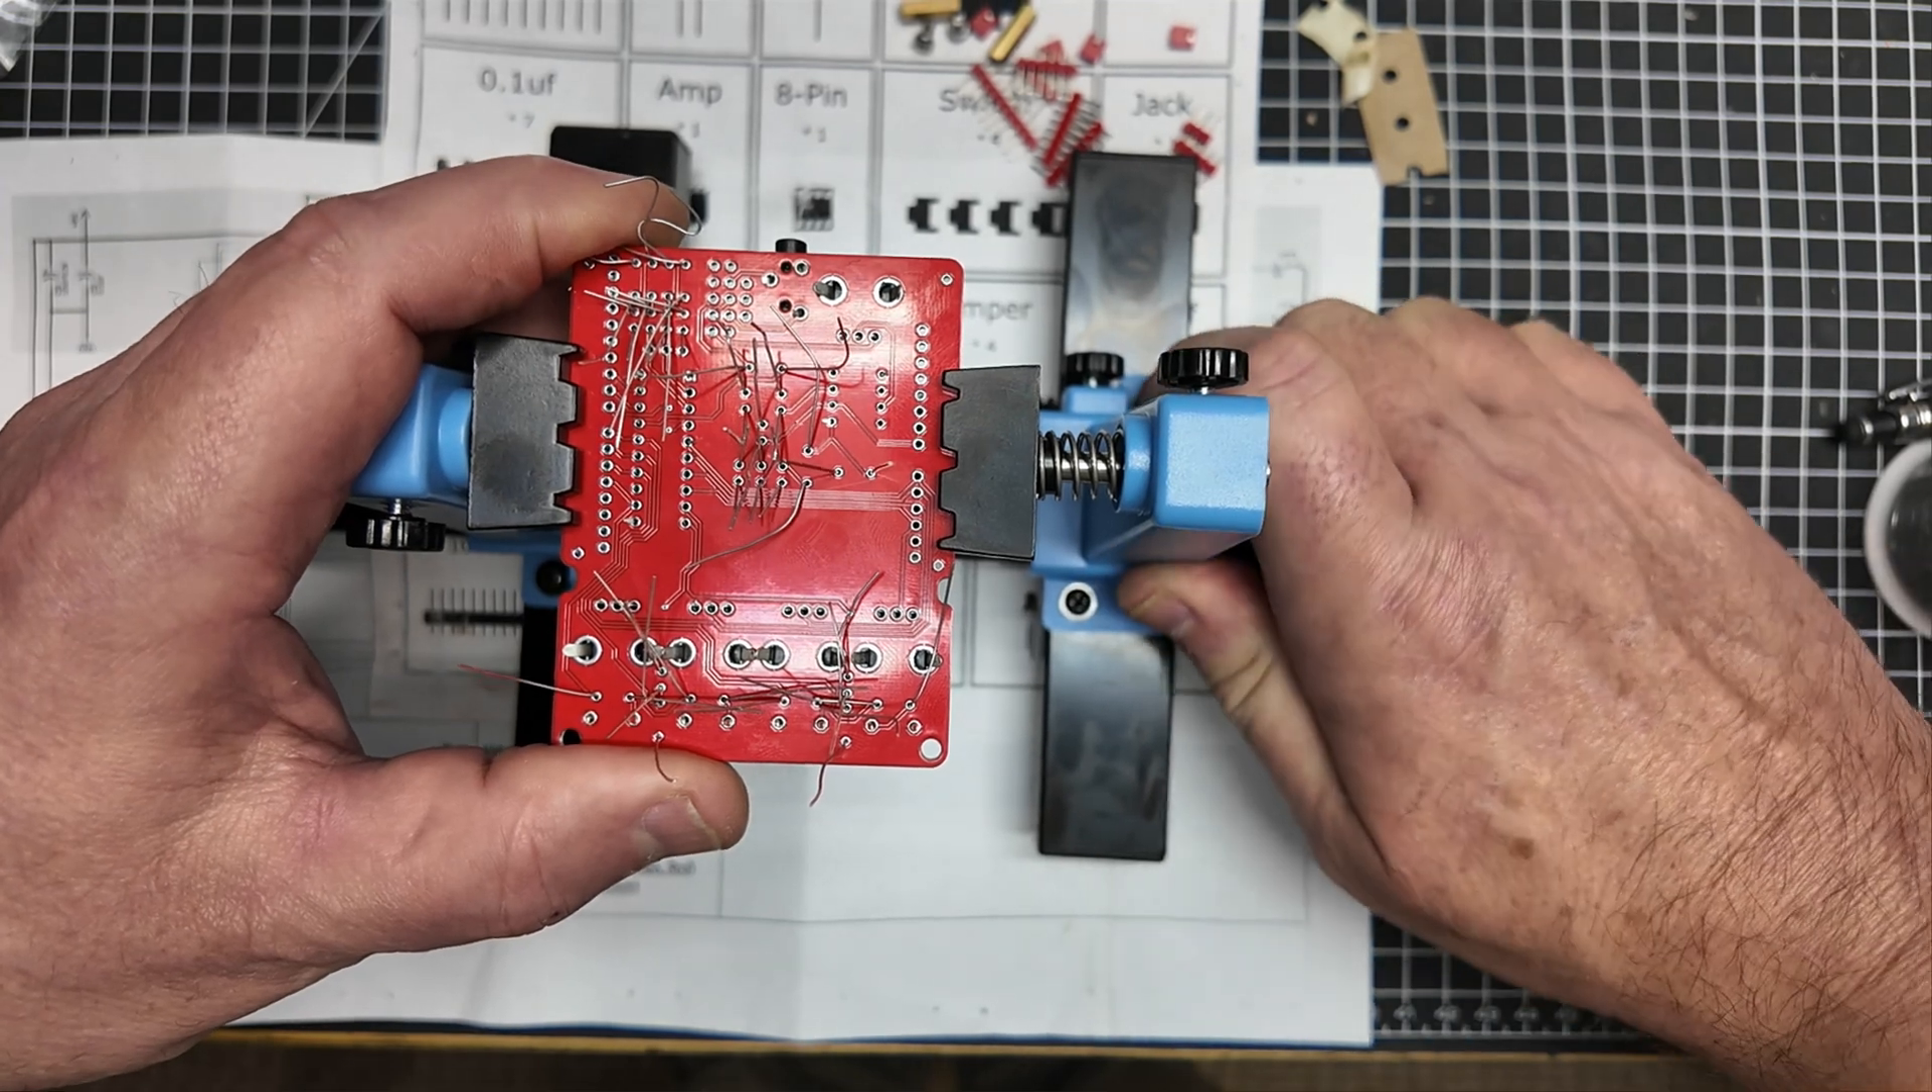We've got the board pretty much assembled and now we need to get it soldered and this is my new favorite tool this little soldering uh vice right here.